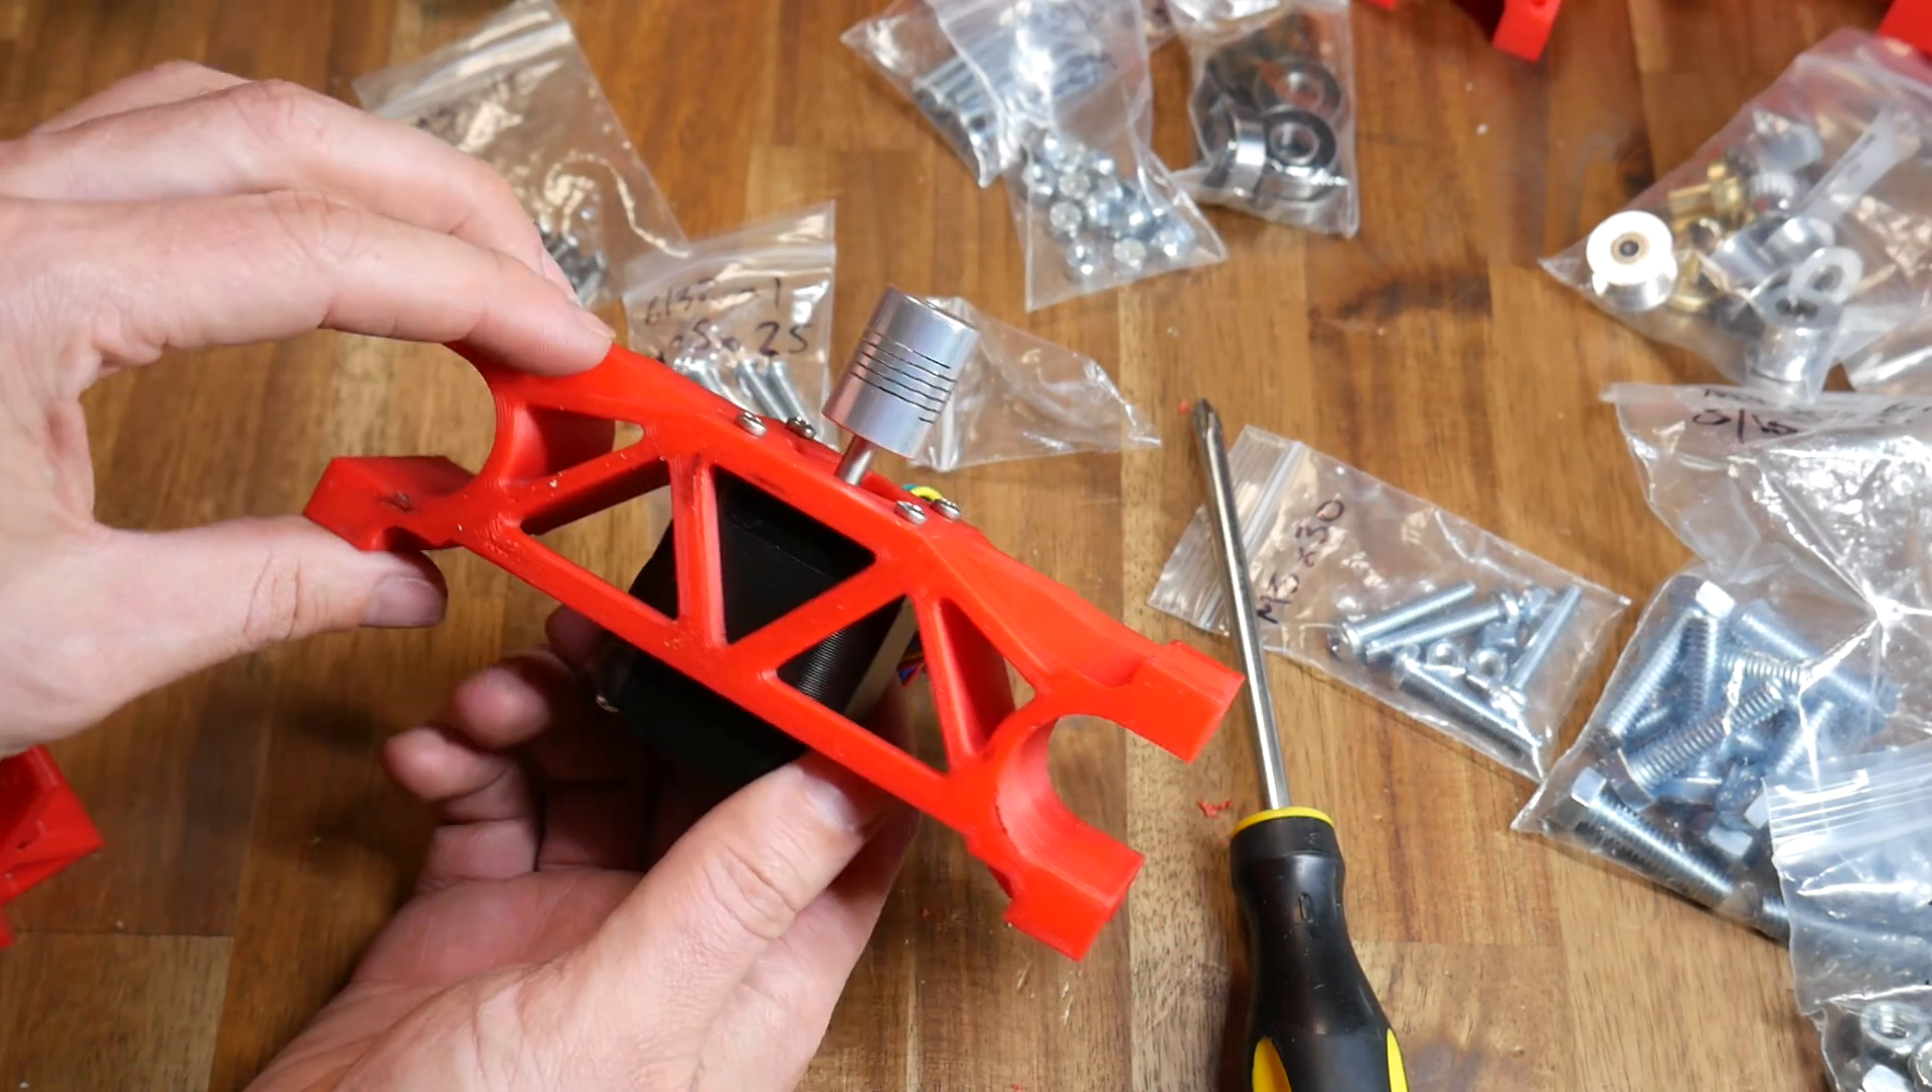I started by installing the flex coupler as in the diagram, but then I removed the lead screw to make it less cumbersome.